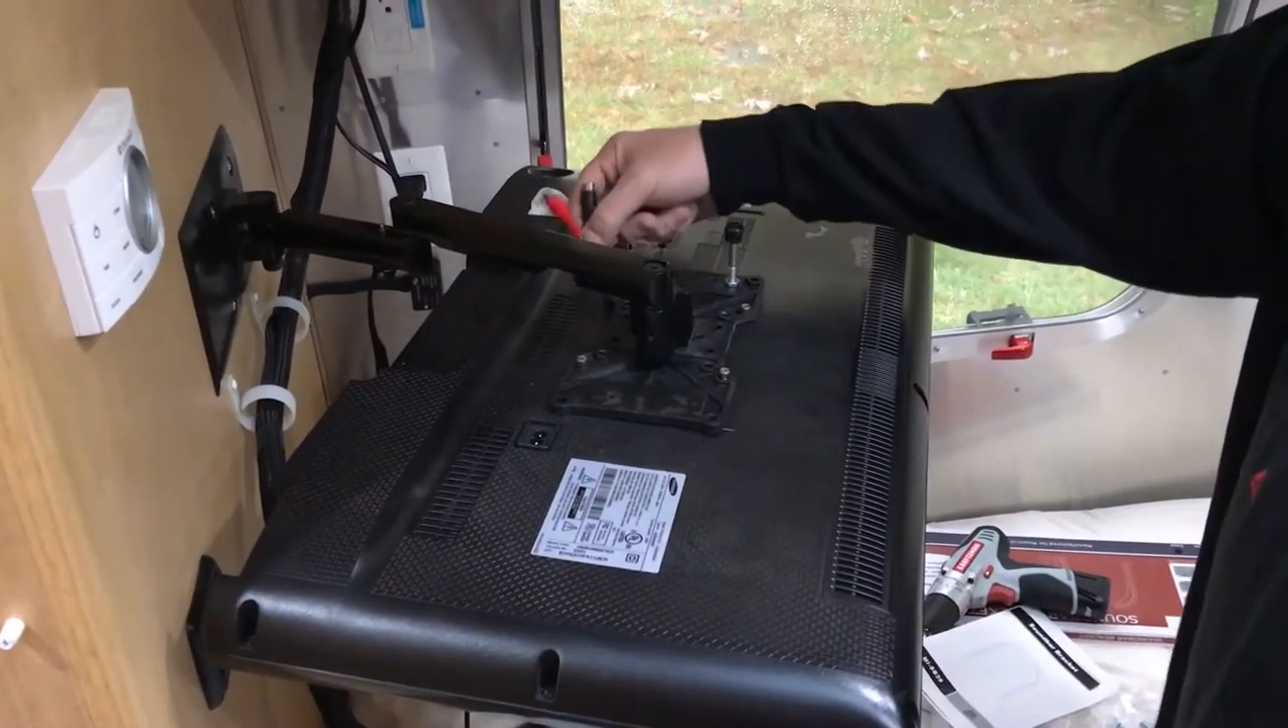Now I've already taken the small TV off and I've test fitted the larger TV. The mount fits, everything fits.